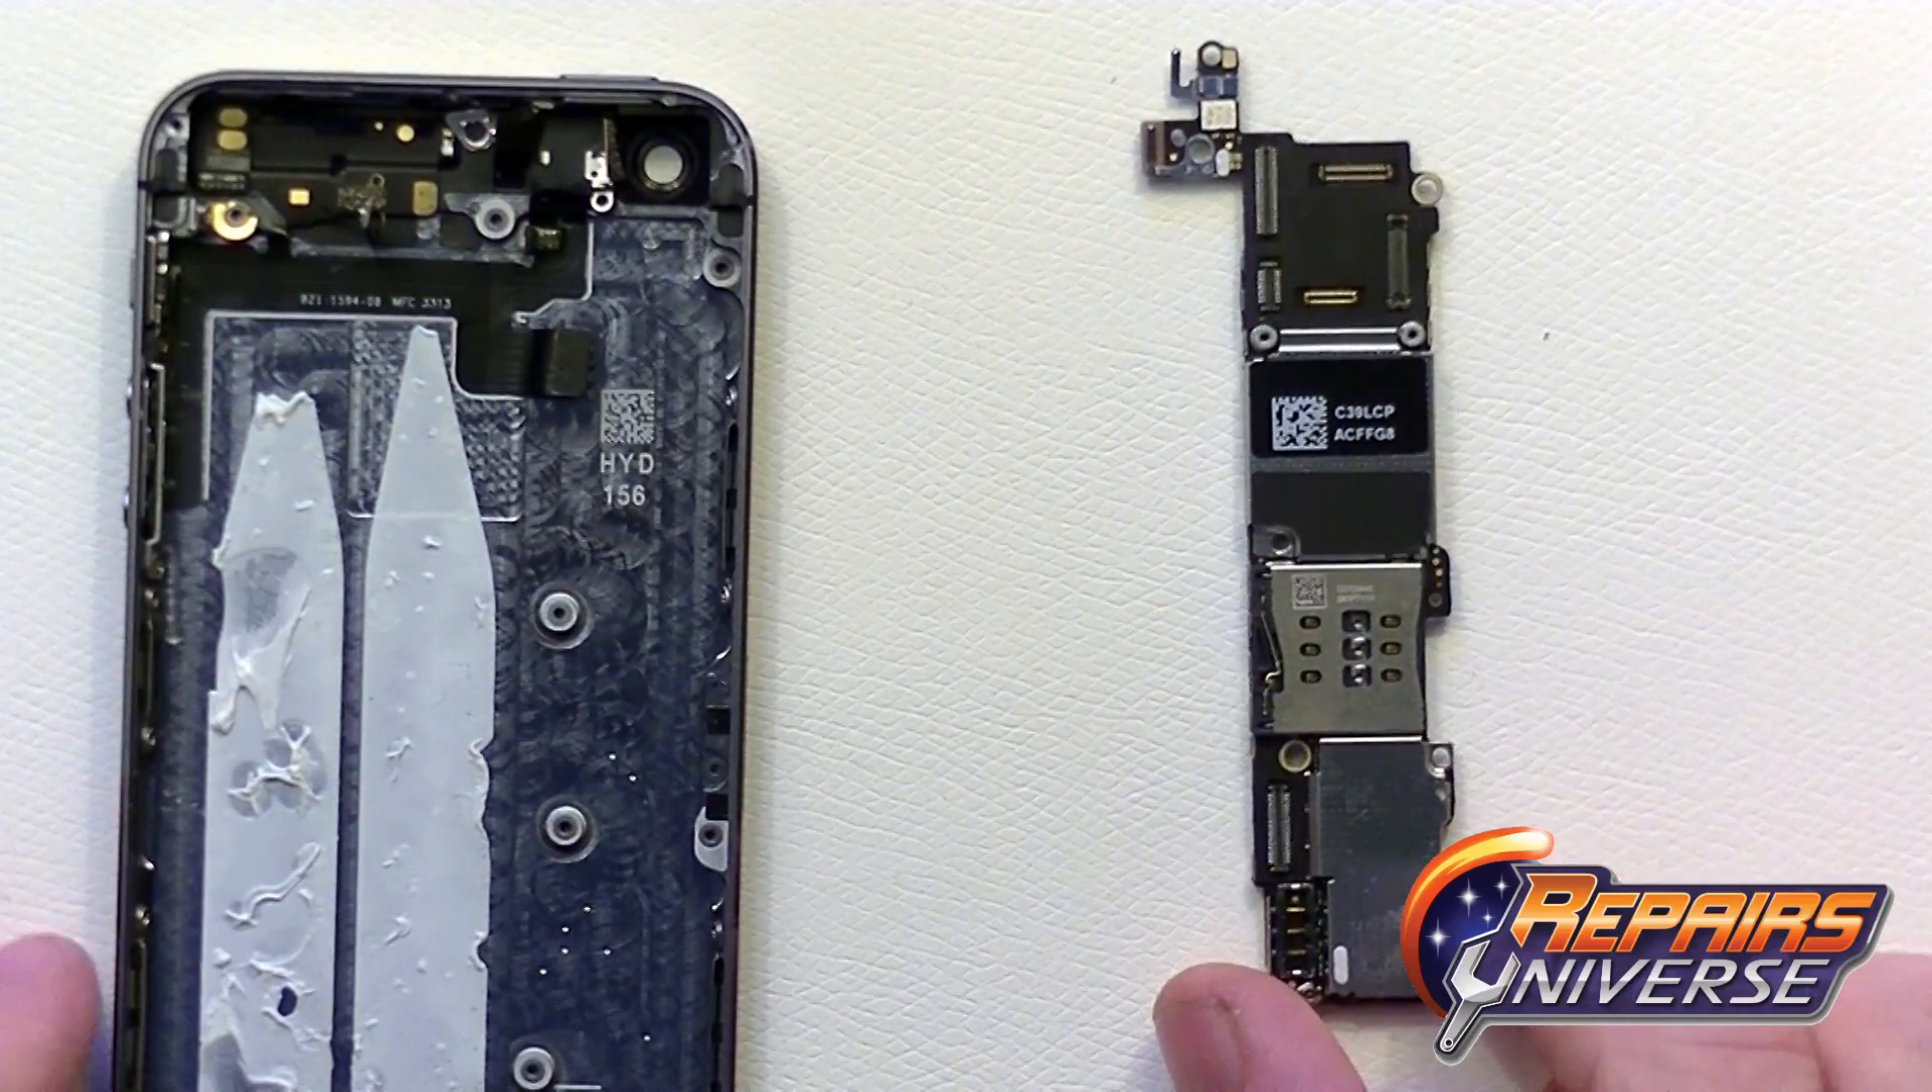There we go the motherboard has been fully removed from your iphone 5s.